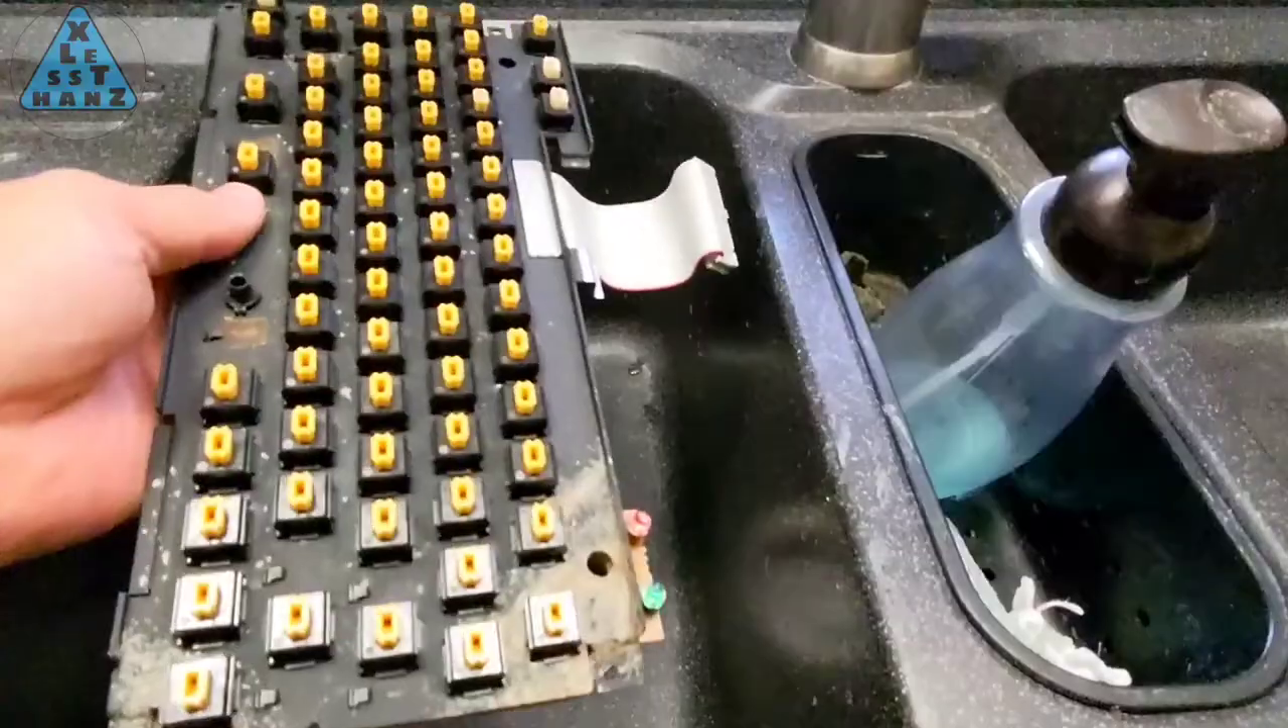With the key caps removed, I can now clean the rest of the keyboard.